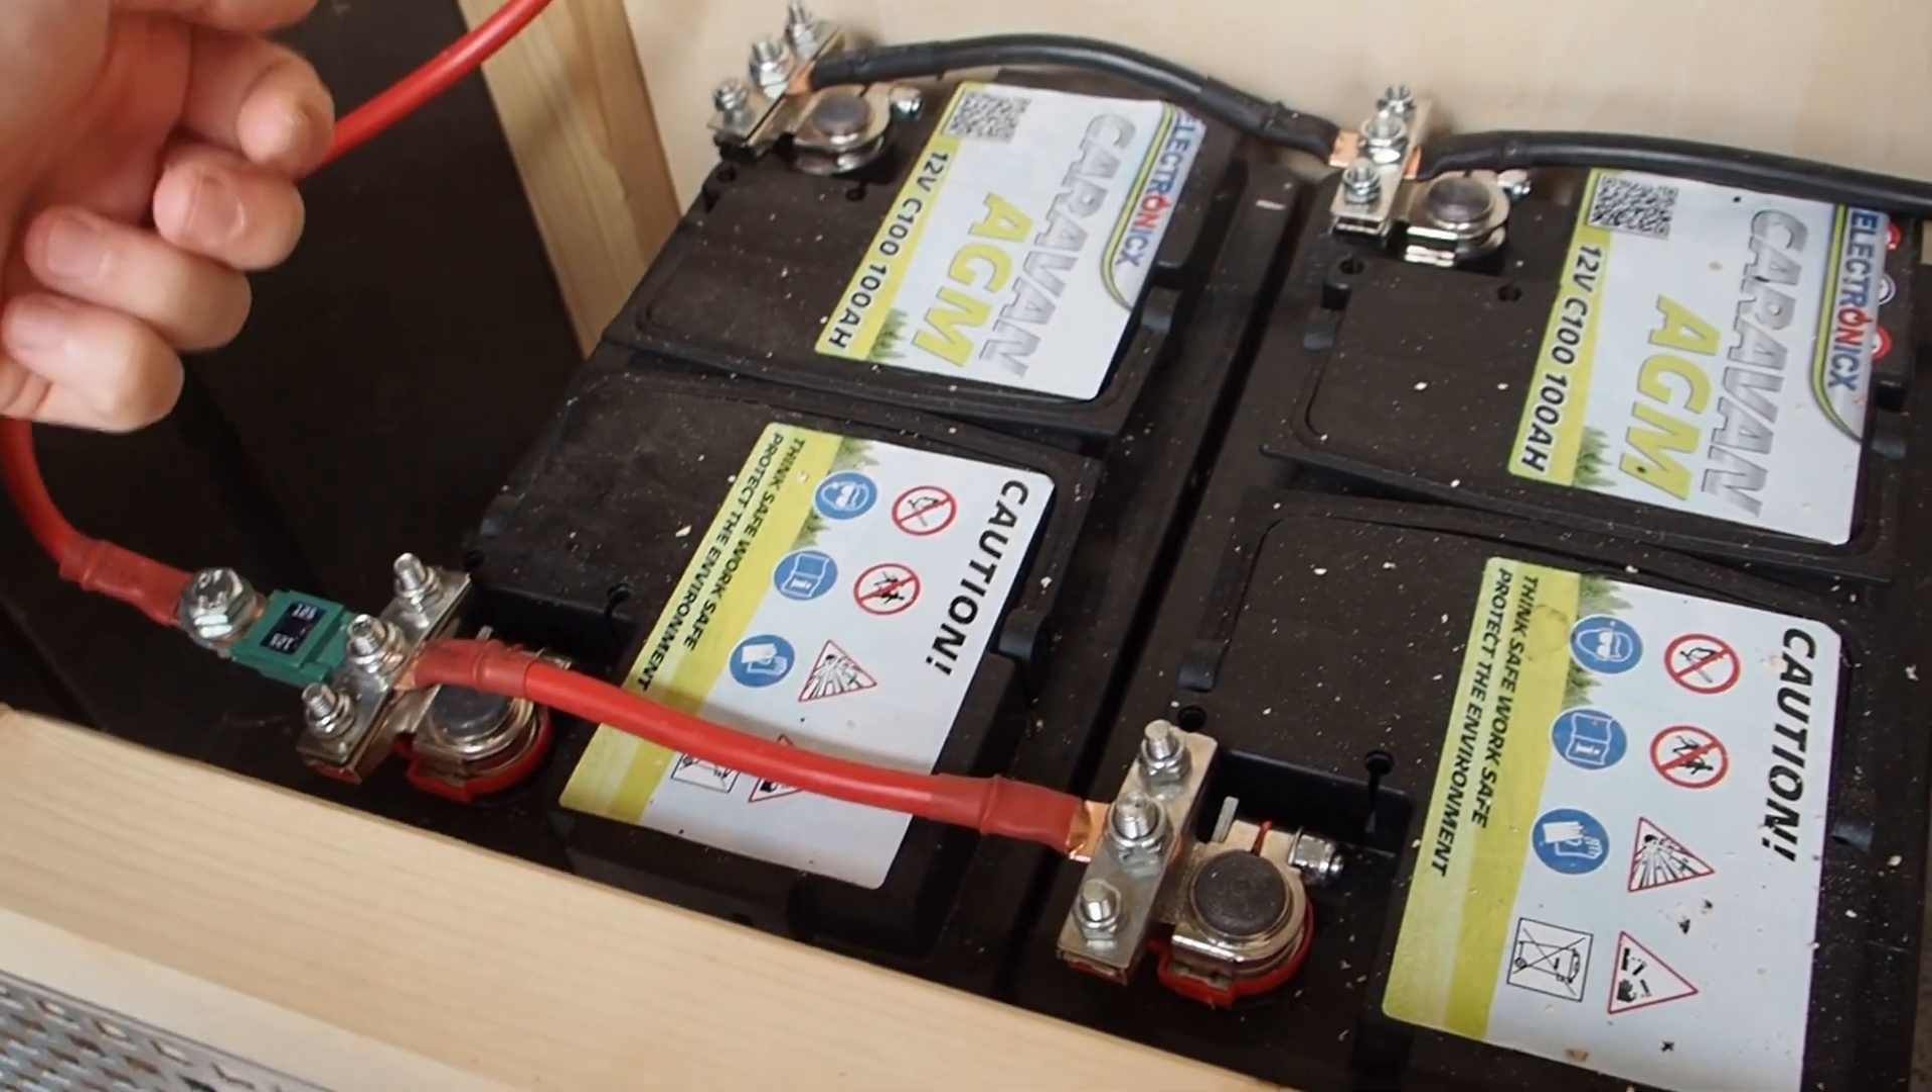Now I still have to protect the terminals here with some insulation tape so that nobody can accidentally make a short here in between.